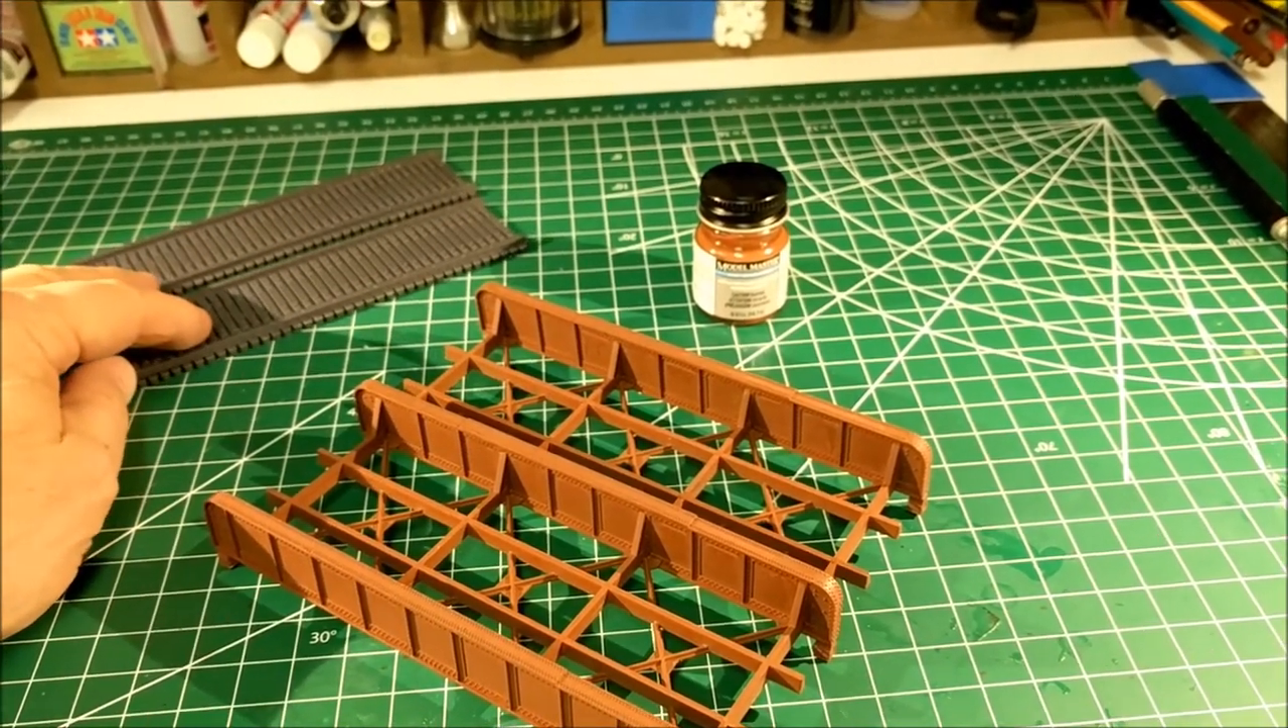The bridge has been painted a undercoat of Model Master's flat rust, but we have not attached the railroad tie sections.